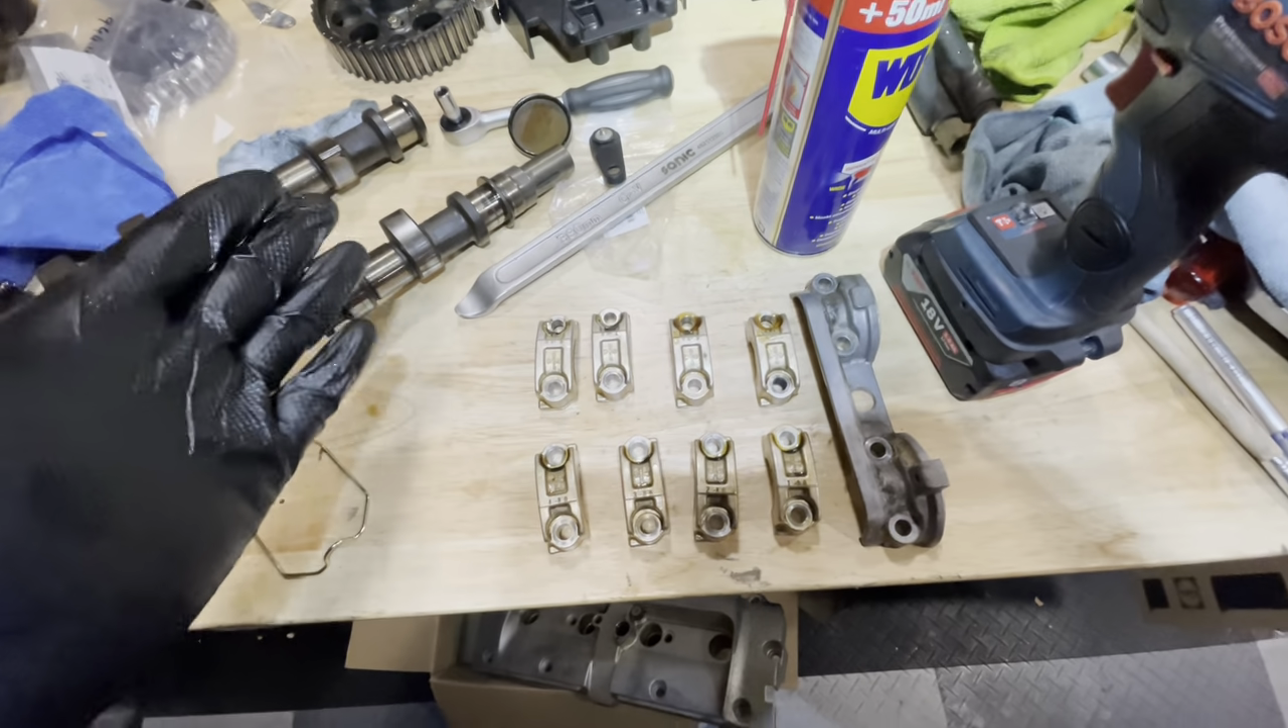So that's the camshaft out of the car.